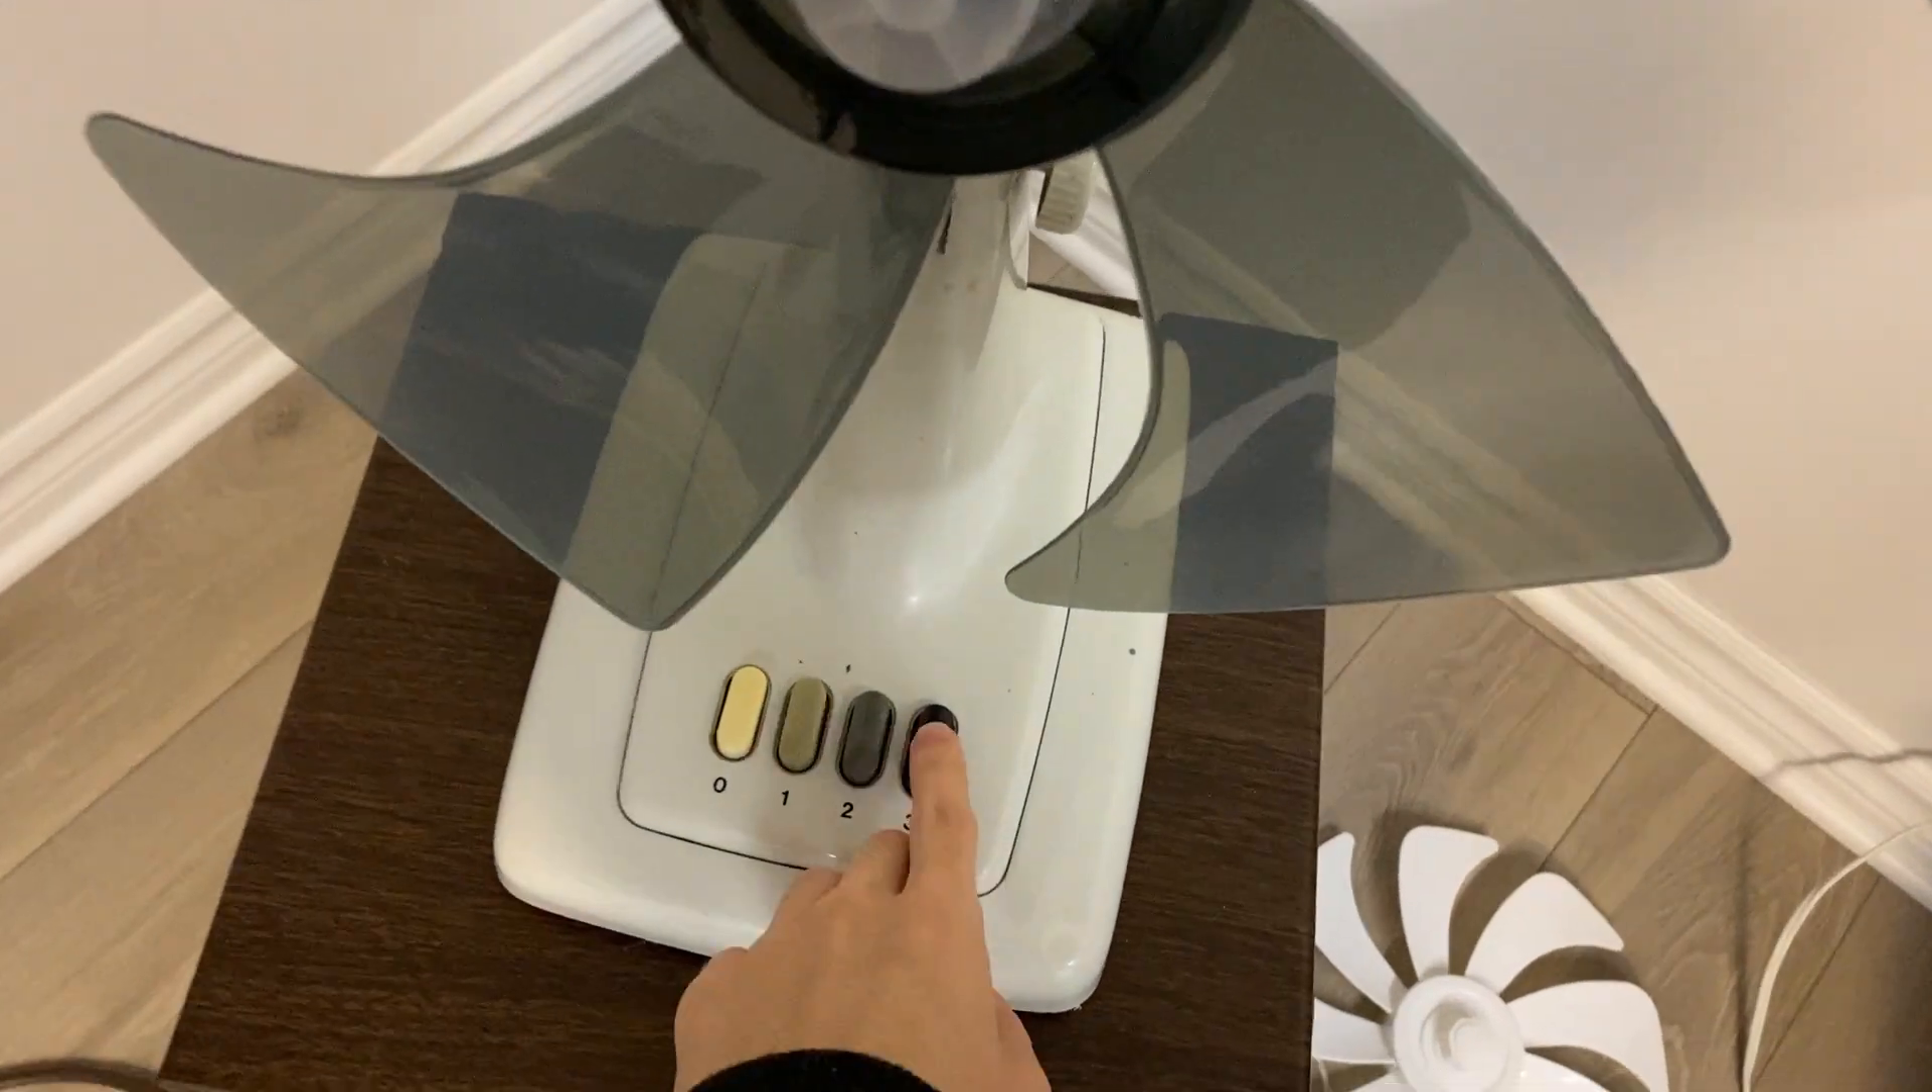We have a 14 -inch 5 -wing or 5 -bladed fan blade mounted. And ready to go.